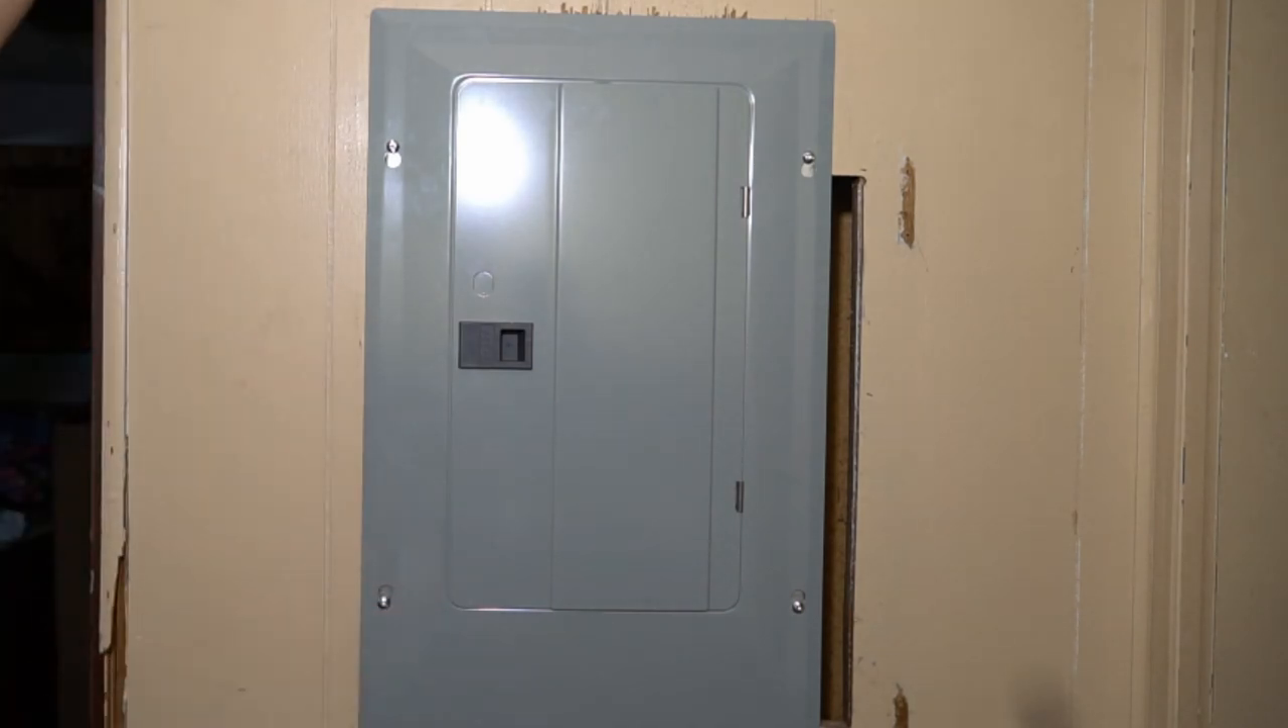Got the face plate on here.